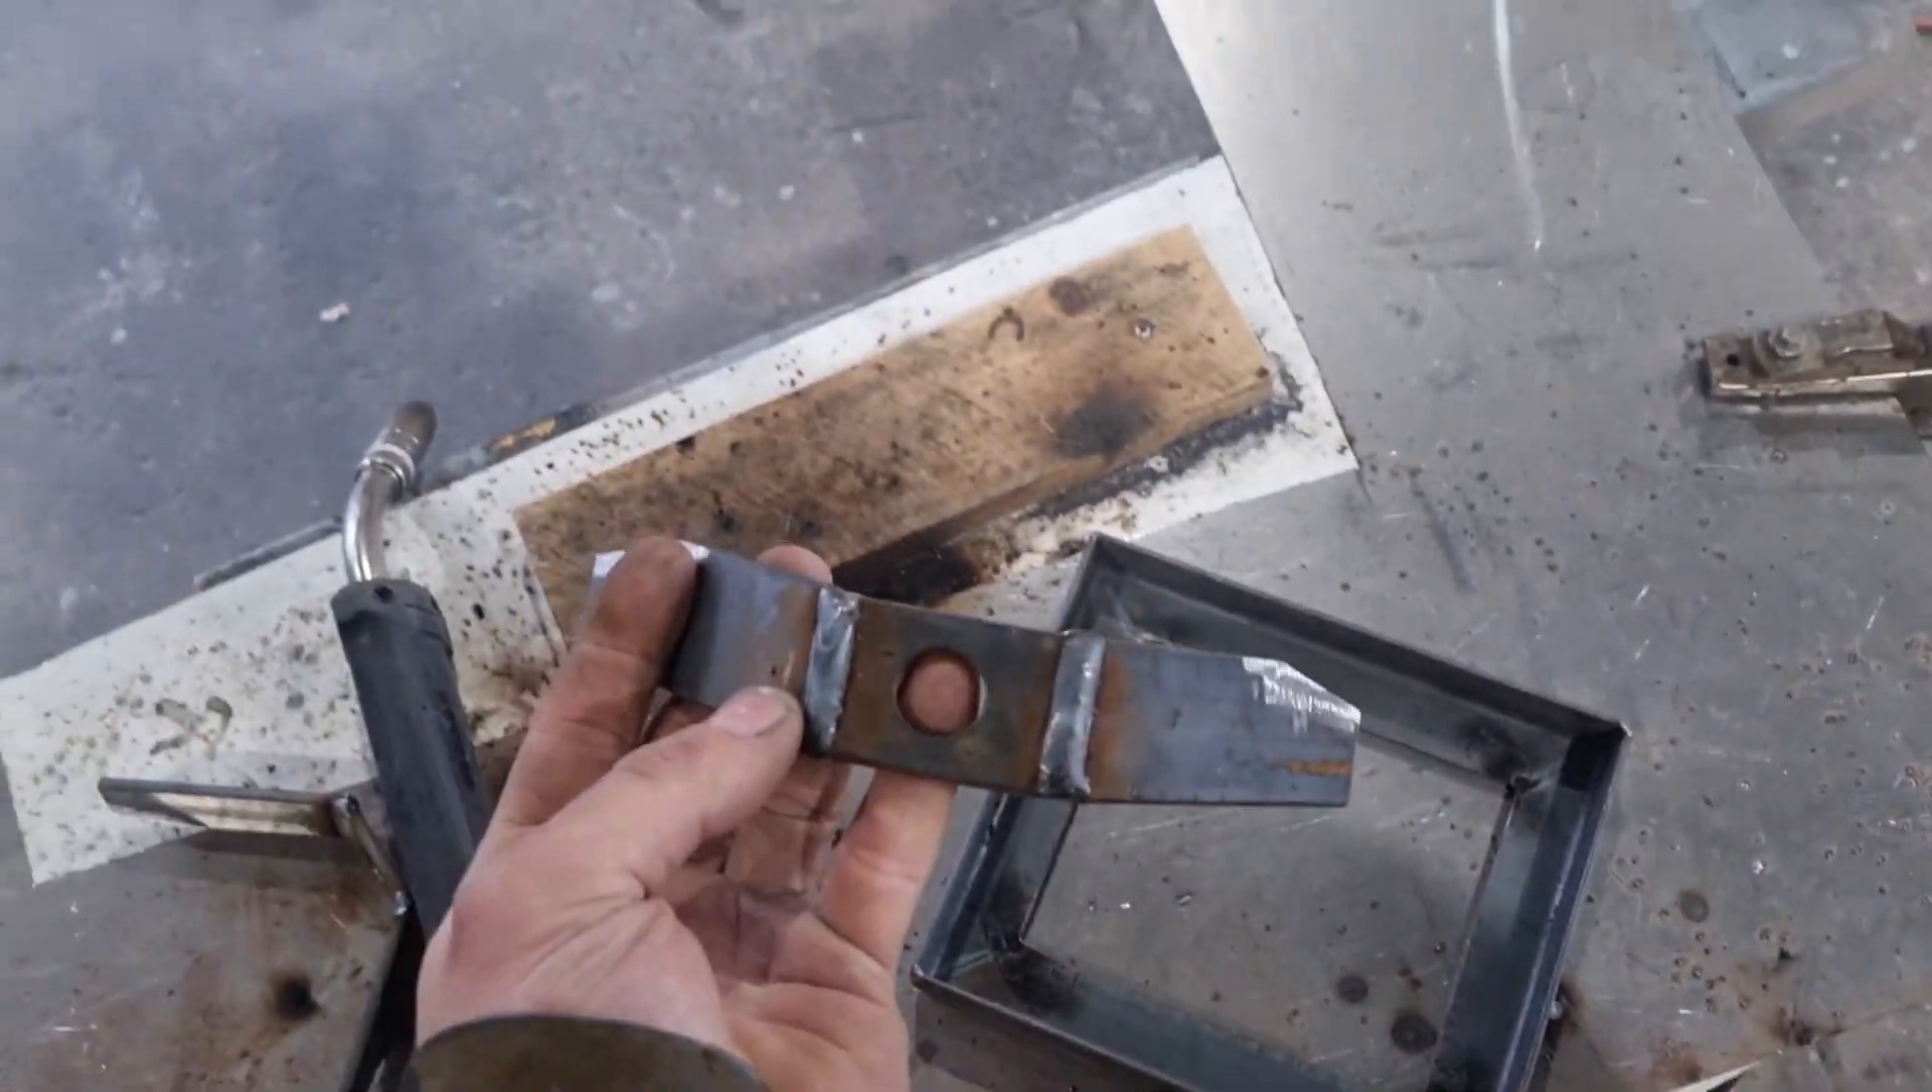I've got my square end brackets made up and the threaded rod mounting bracket so now I've just got to weld this to this.